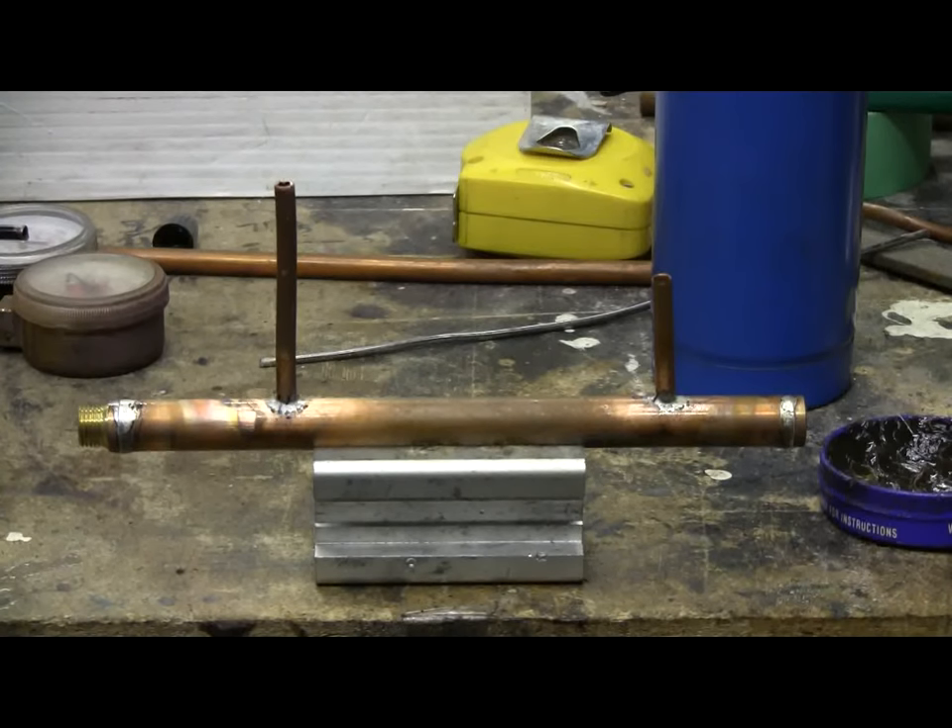The manifold has now been soldered together.